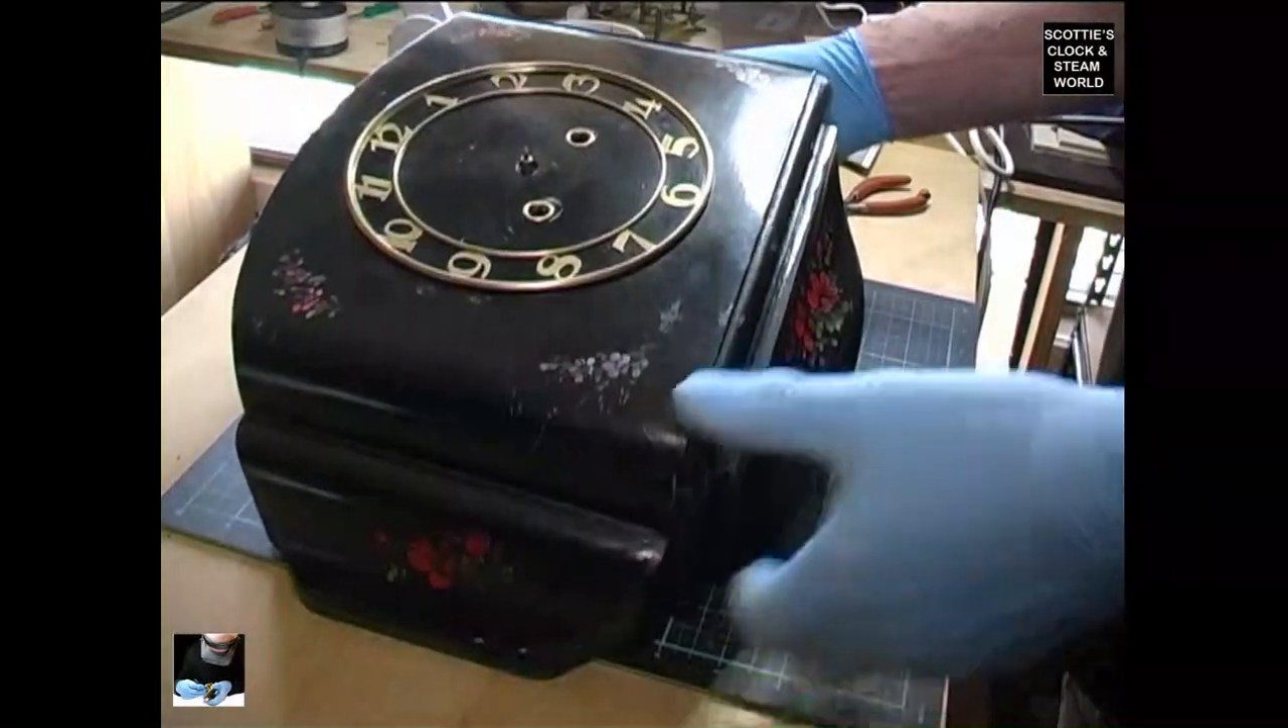Now we've taken the hands off.